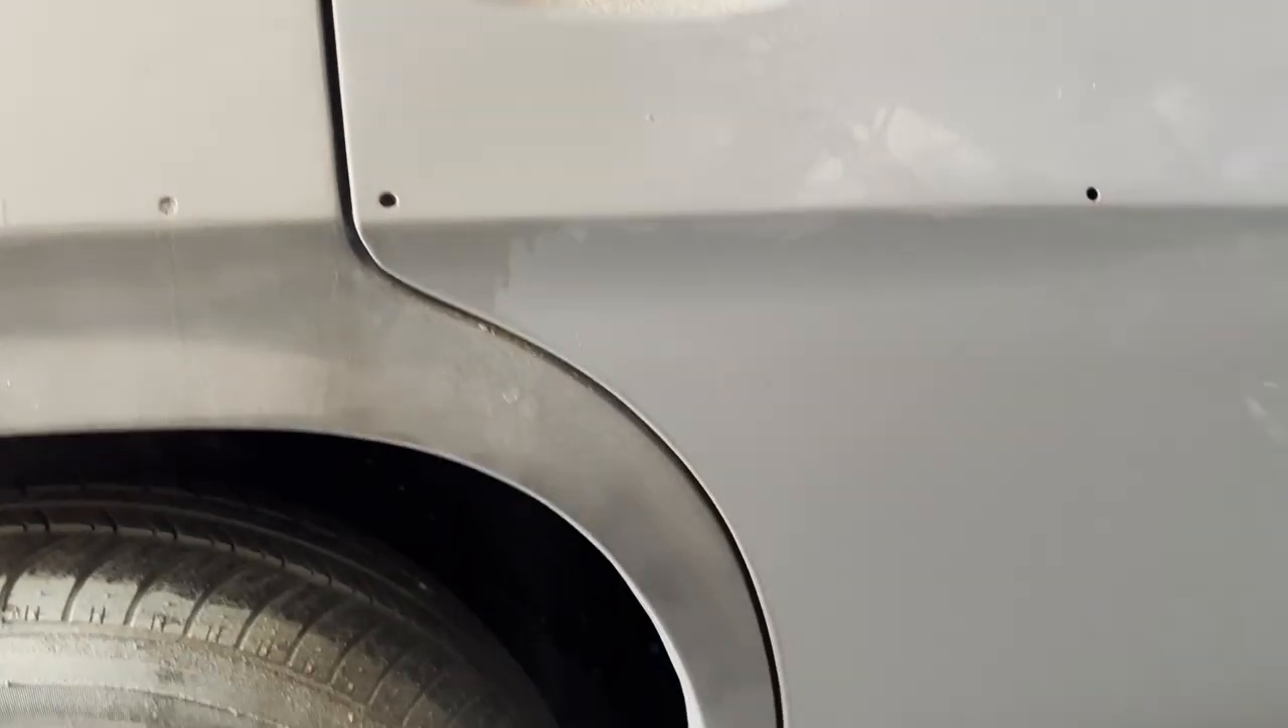Now, you see how we've got a nice gap all the way down? It's very consistent.